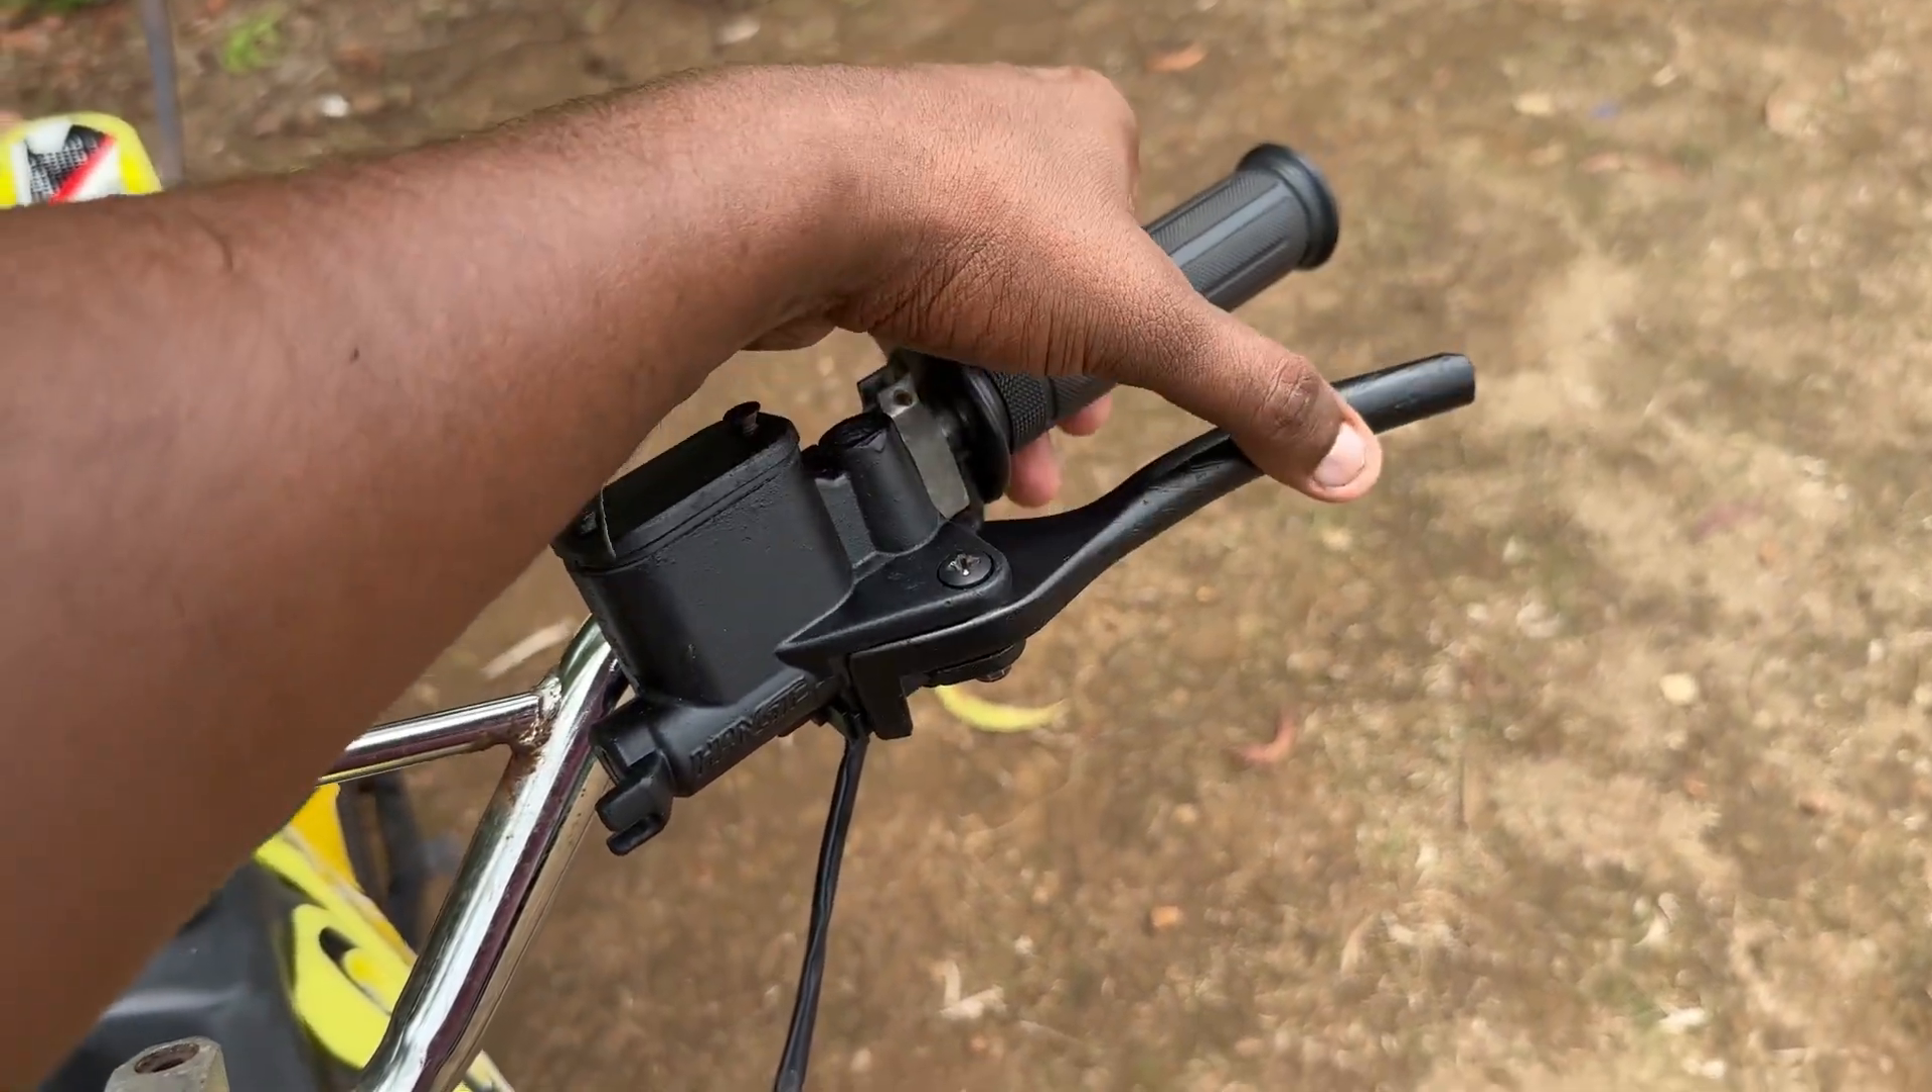हमारा जो लिवर है यहाँ पर लग चुका है।